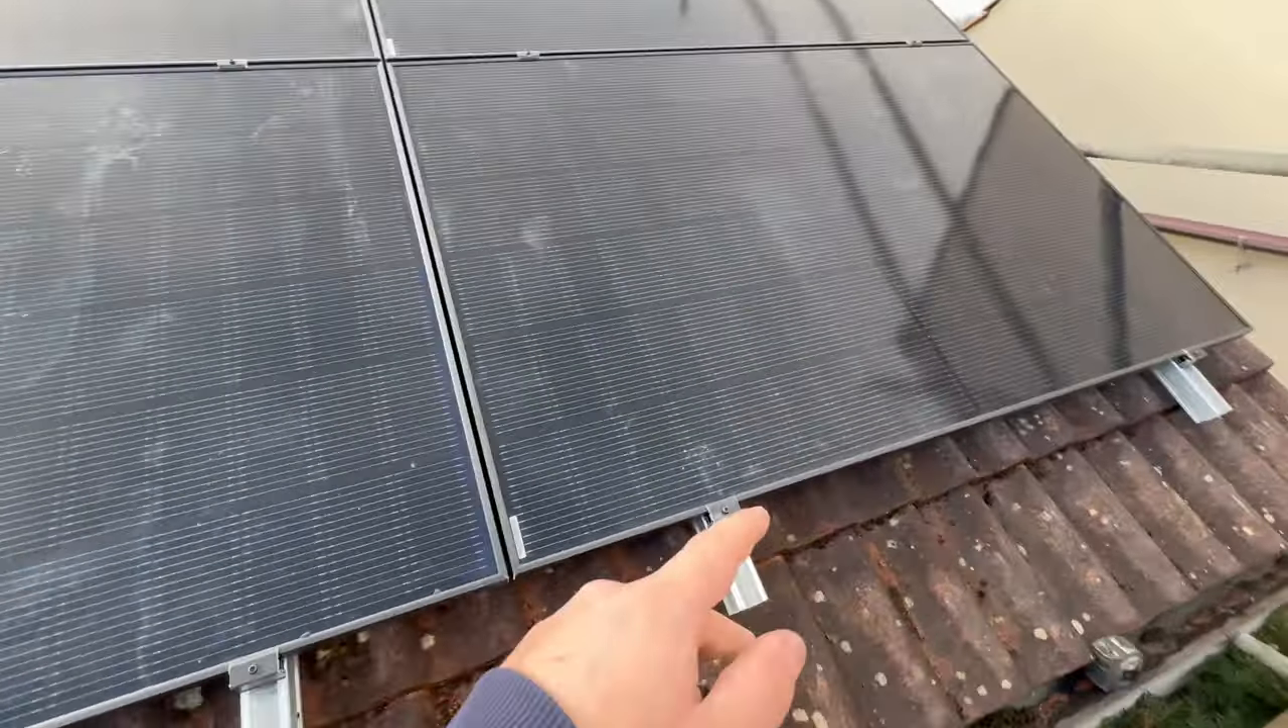We've got a couple of panels down already.